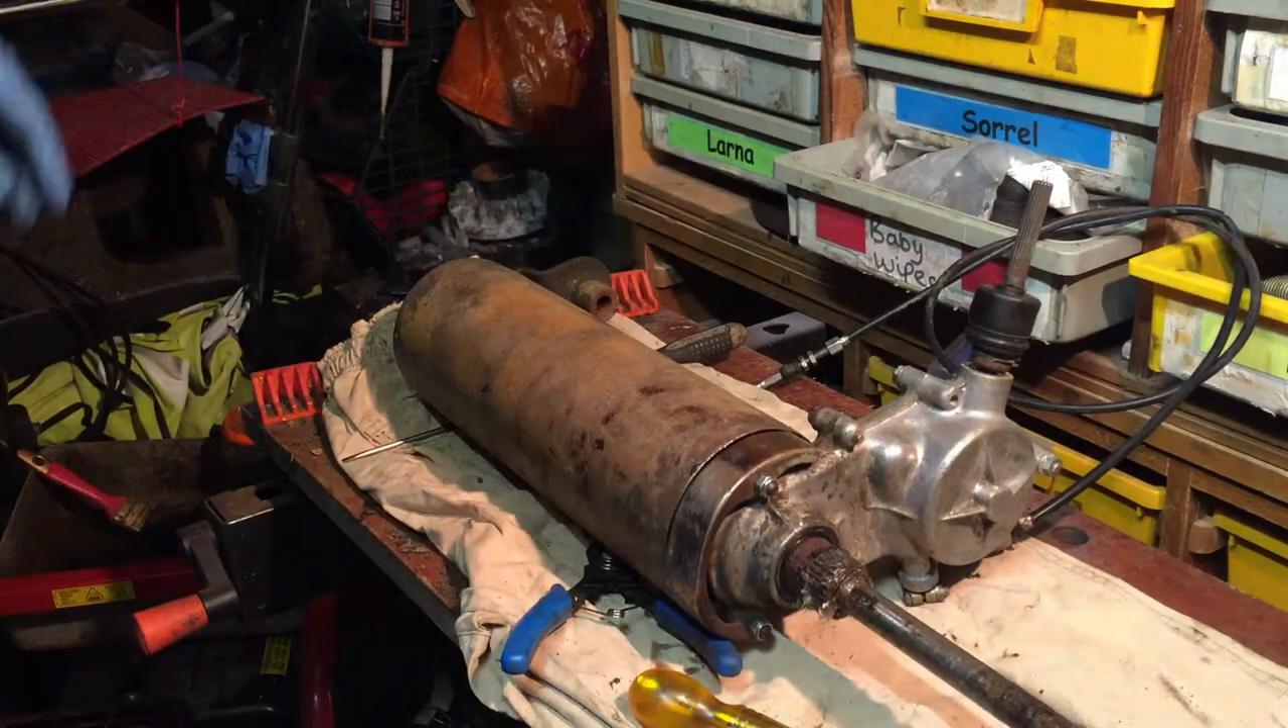We have got the gearbox back on.